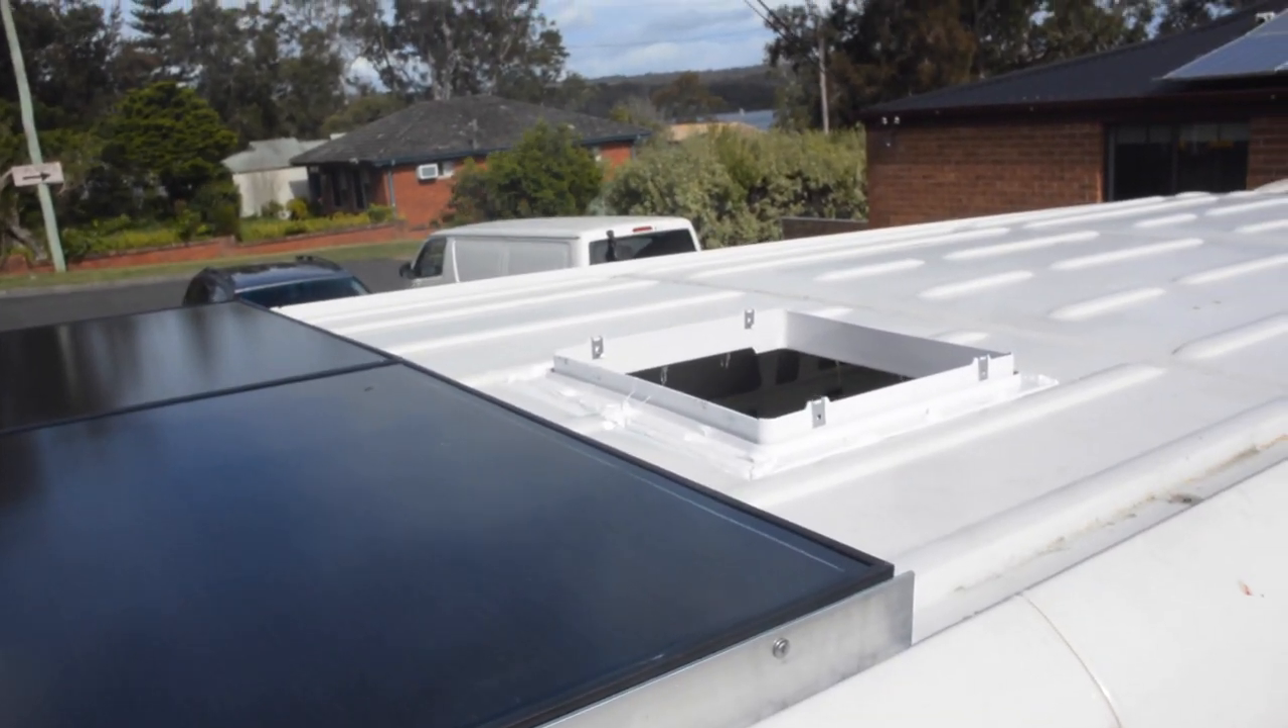I've got the panels on. I've got the fan cut out.